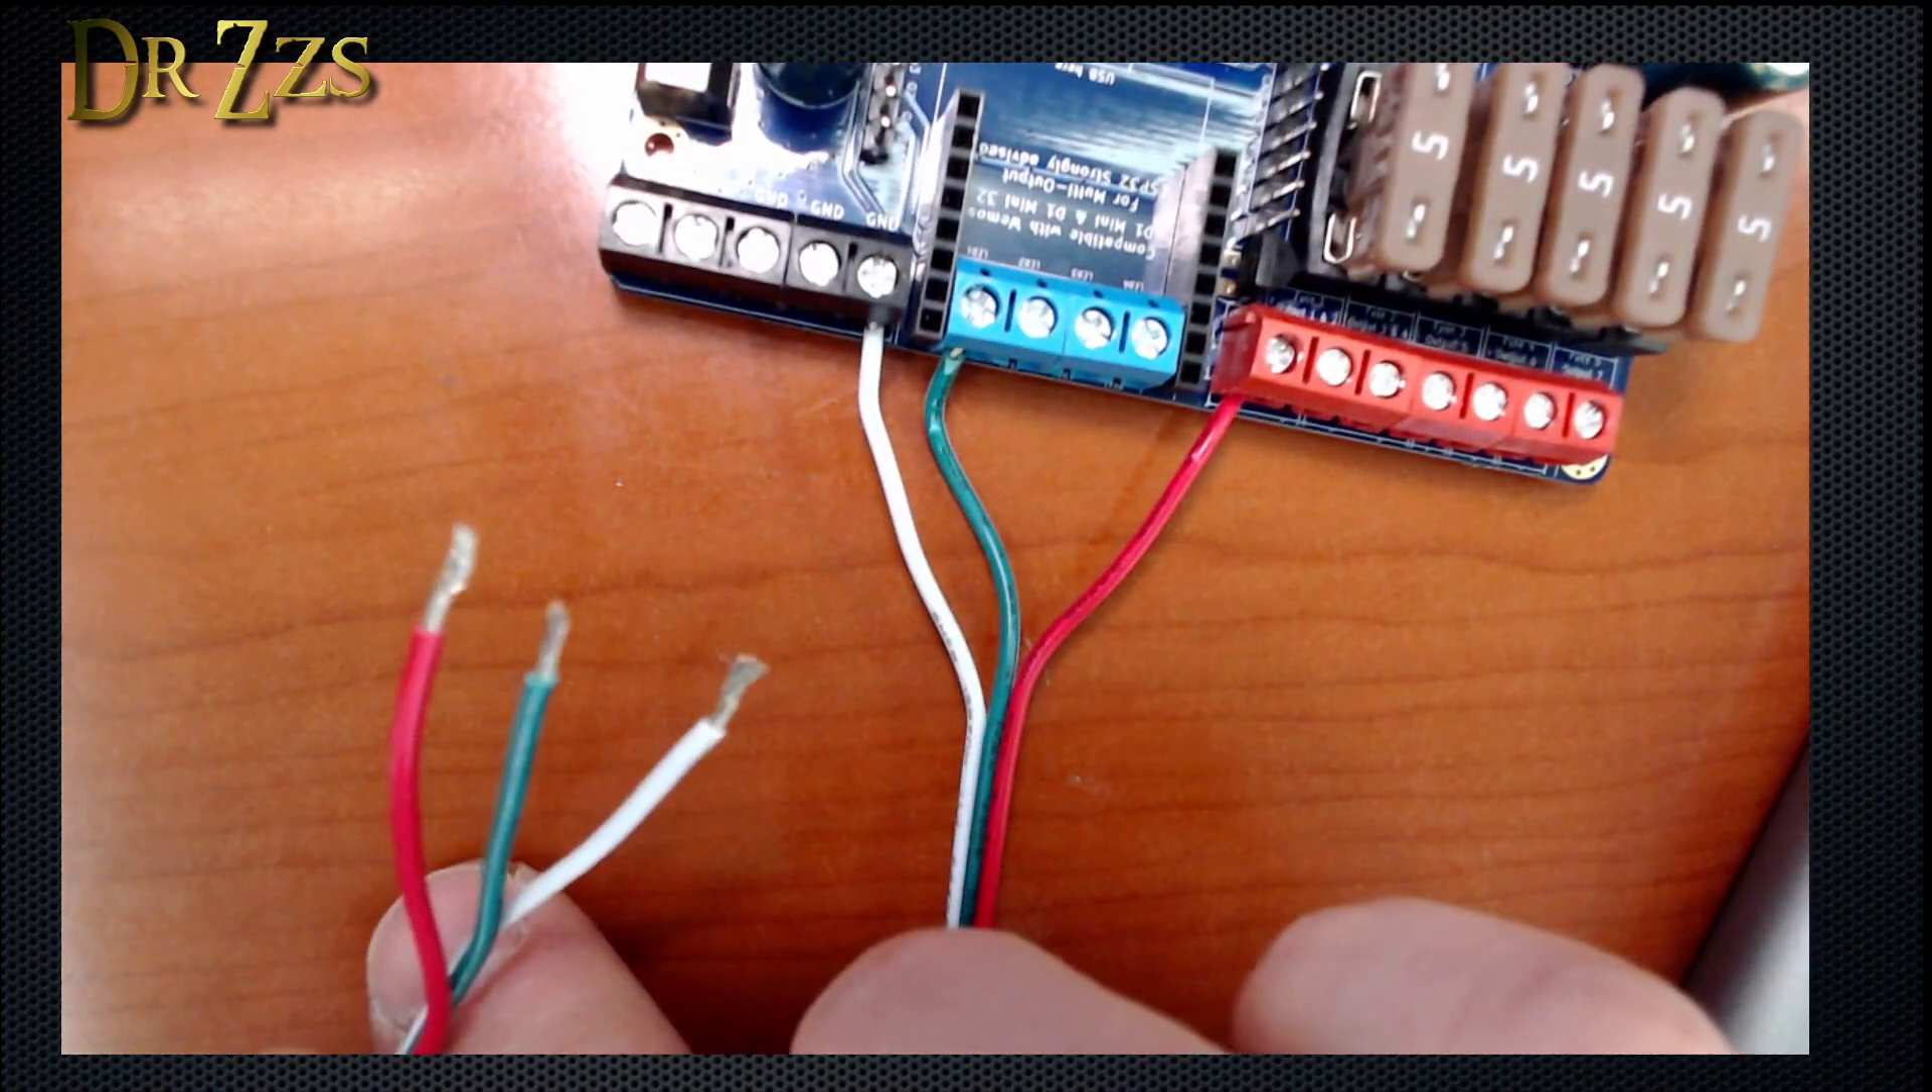The other end of this wire, right now, is just bare.